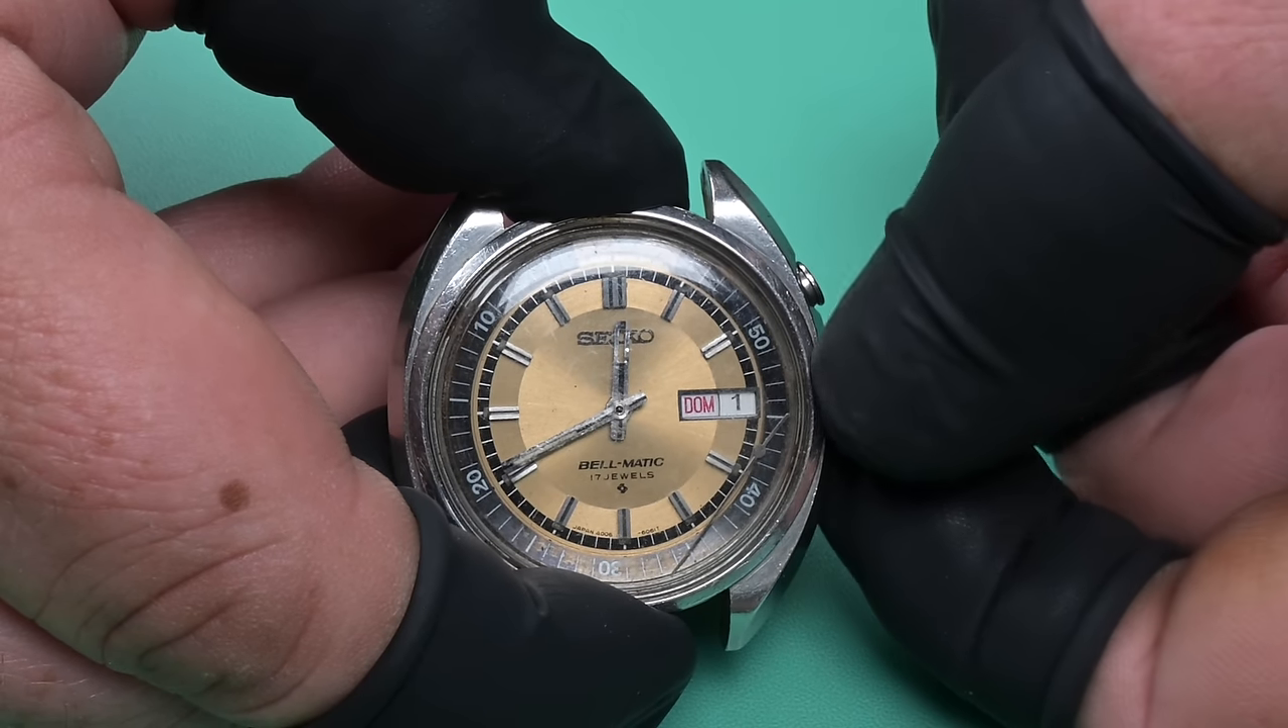Uh obviously as you can see there the seconds hand is not attached but the alarm rings seems to rotate around okay.